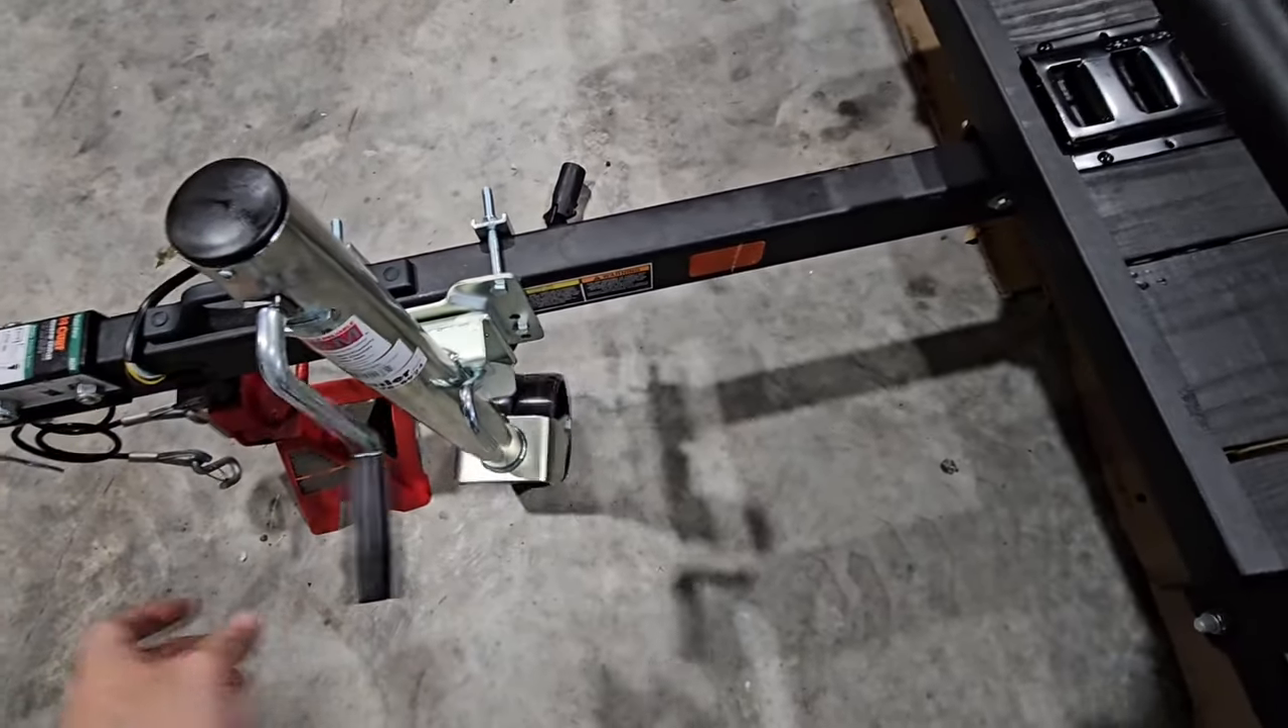So we mounted the front rolling tongue jack up here.